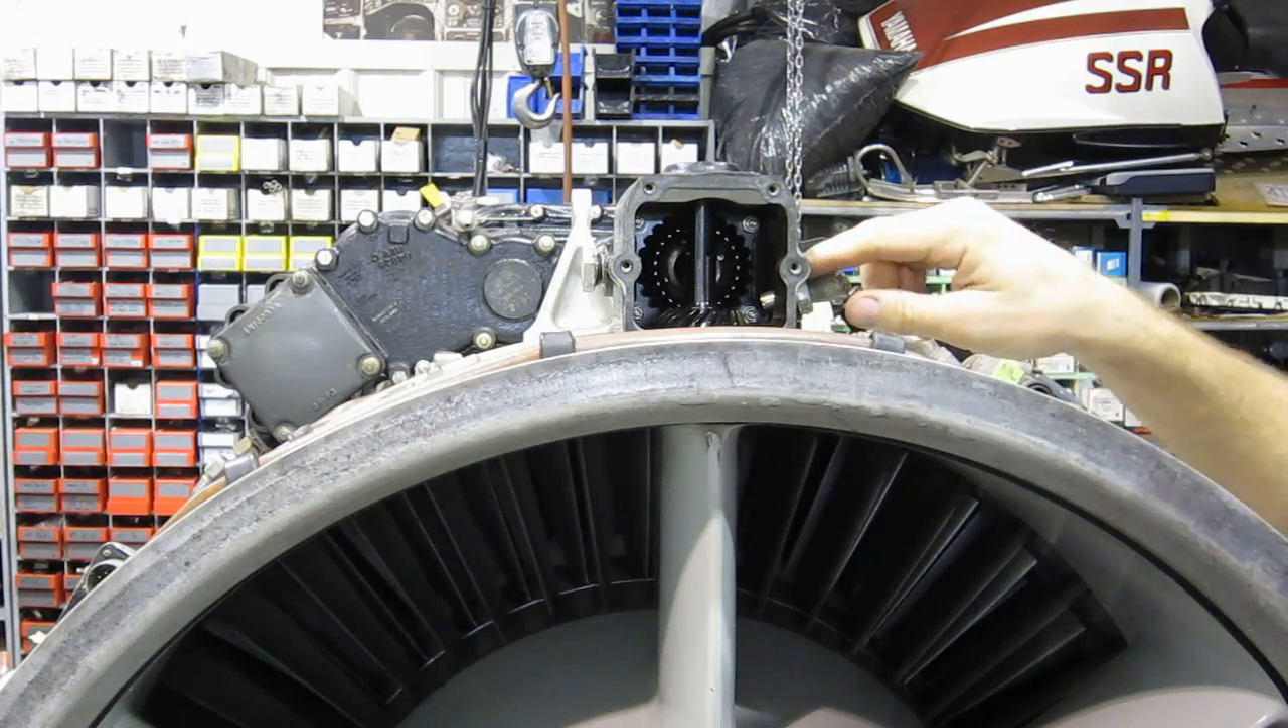Now we've taken off the cover to this gearbox, this little transfer gearbox here to illustrate the inner workings.